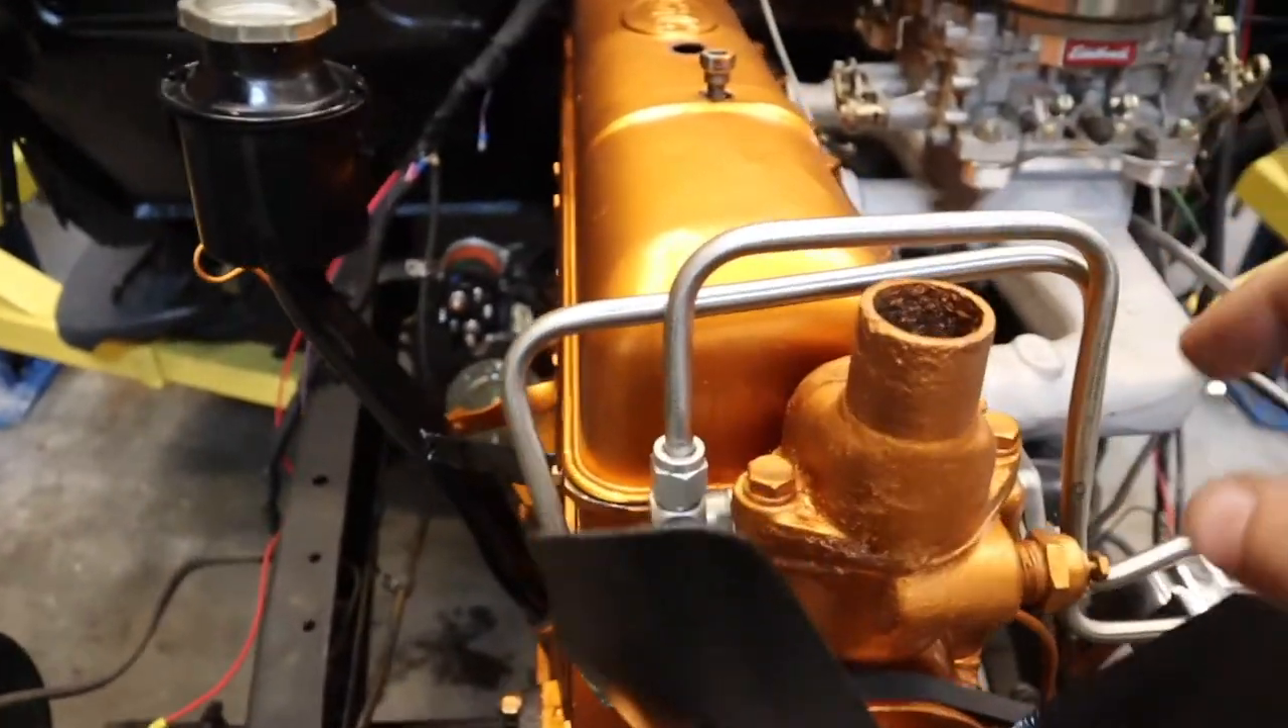I do wish that these bends weren't so high and that they were a little bit lower and kind of sat more so on top of this part of the thermostat housing but this first time i used this bender and they came out a little high.